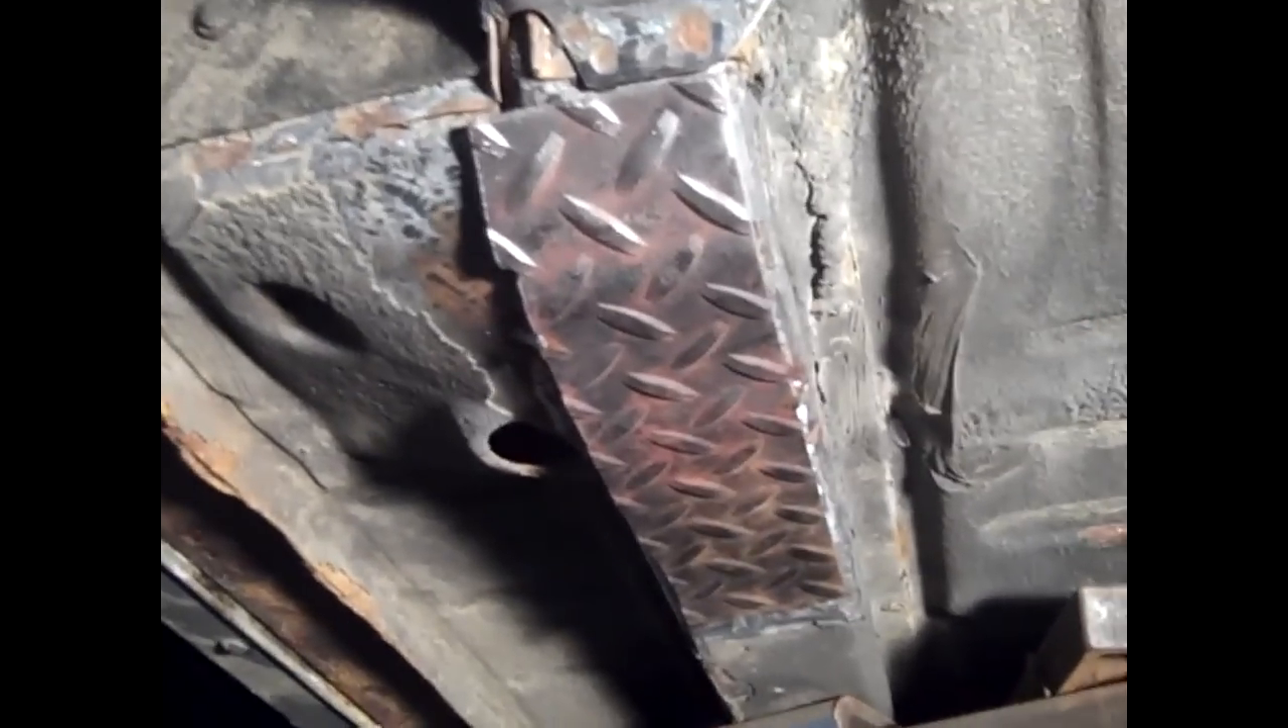Okay, the patch is tacked up in there. Seems to fit pretty nicely.